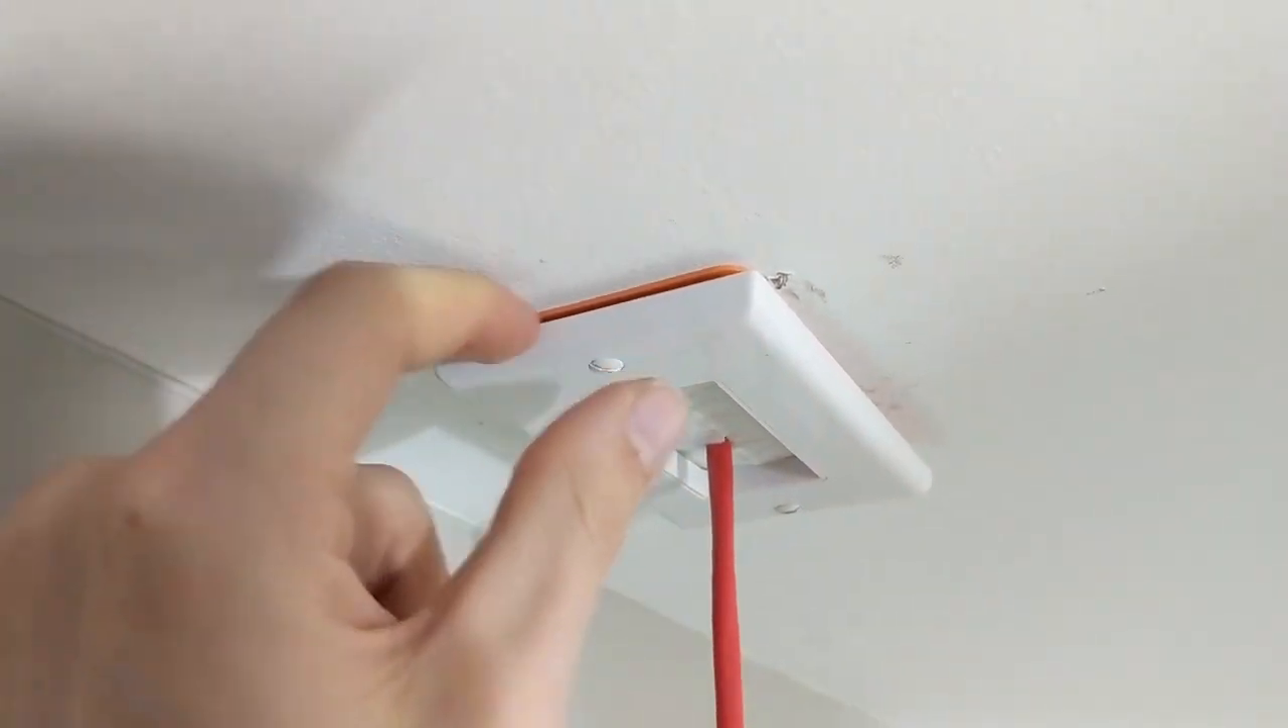This face plate didn't fully fit in it. So now there's a little gap here so it looks a little weird.